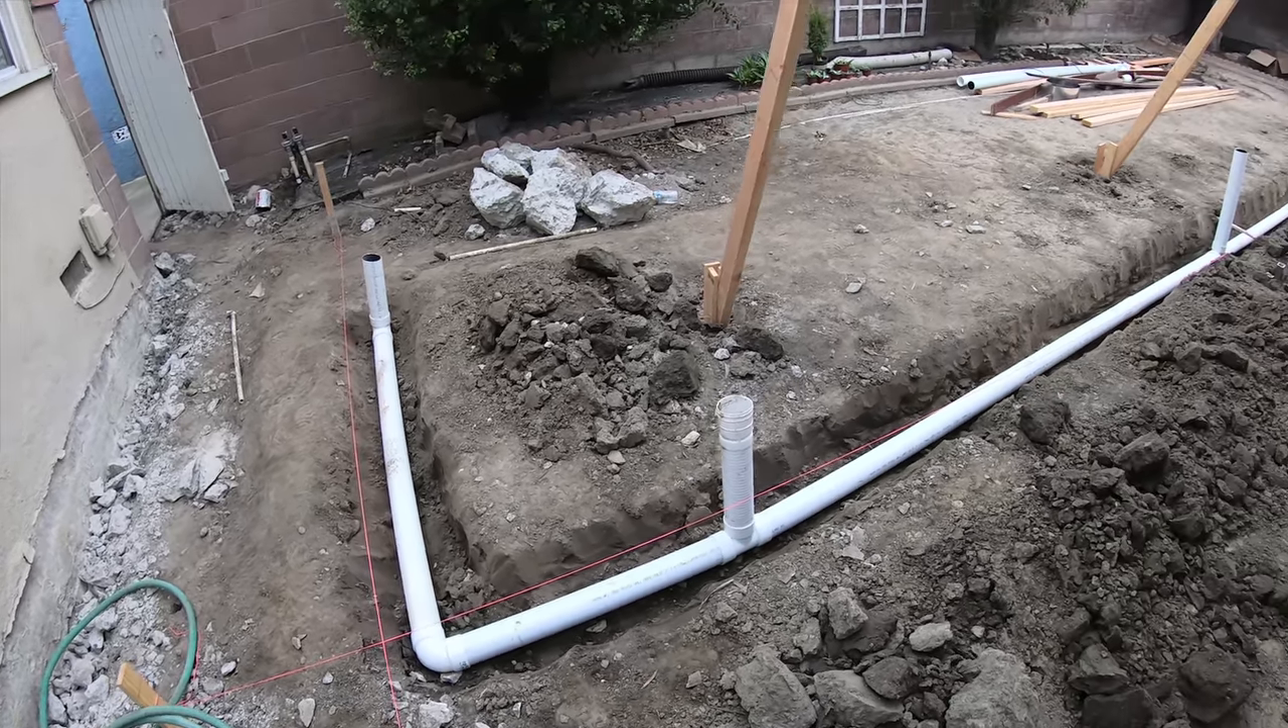Okay so drains are pretty much all set and done they just need to be covered.